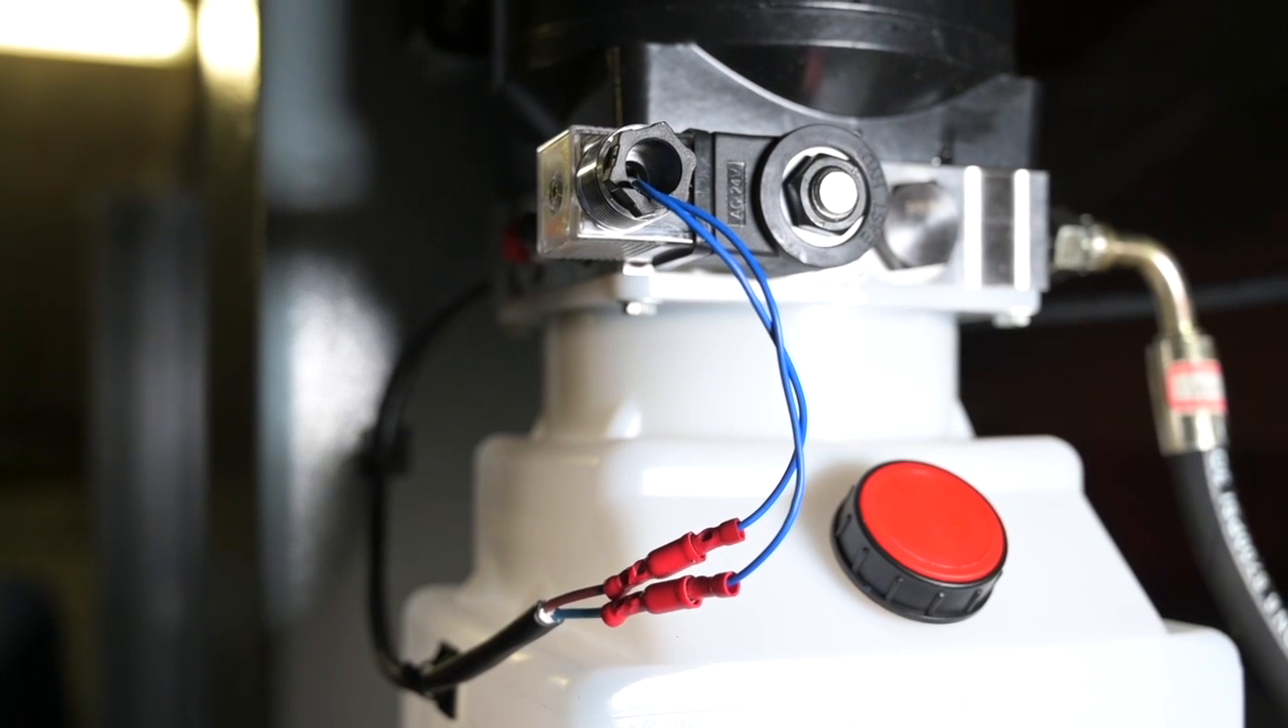I connected the solenoid for the pressure relief valve on the motor to the cable coming from the control unit.